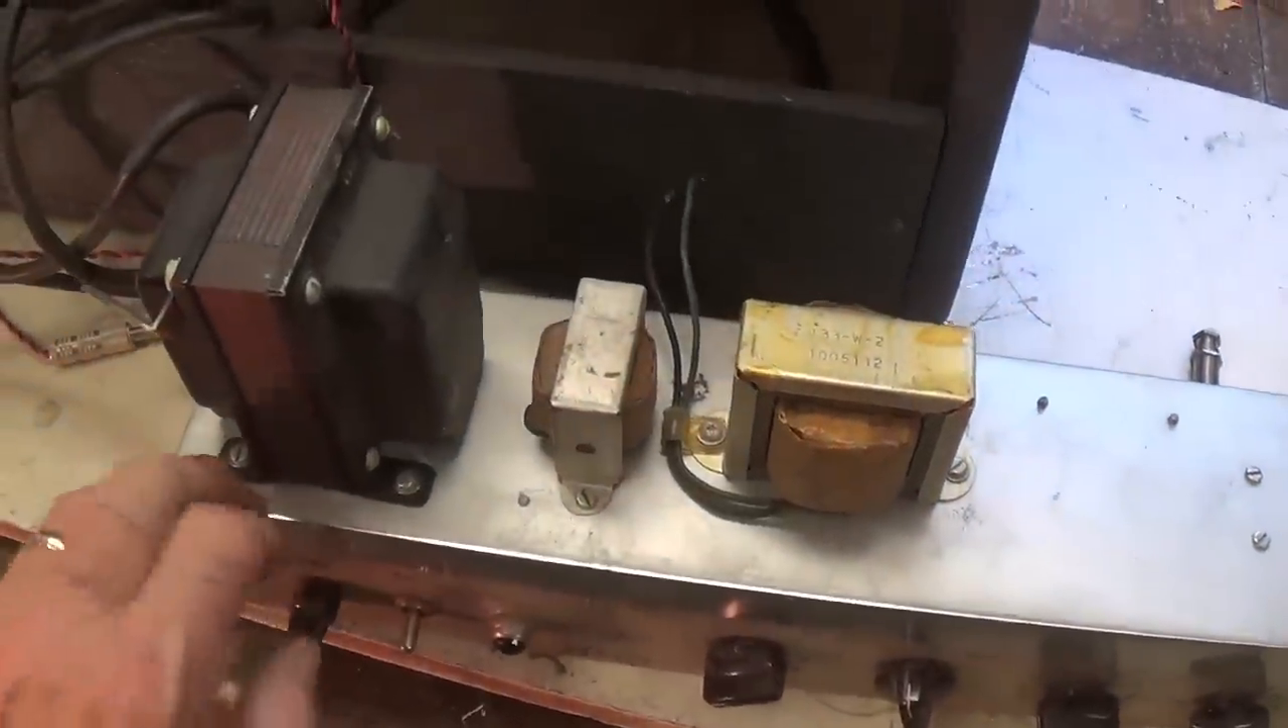Well, I got the chassis out.